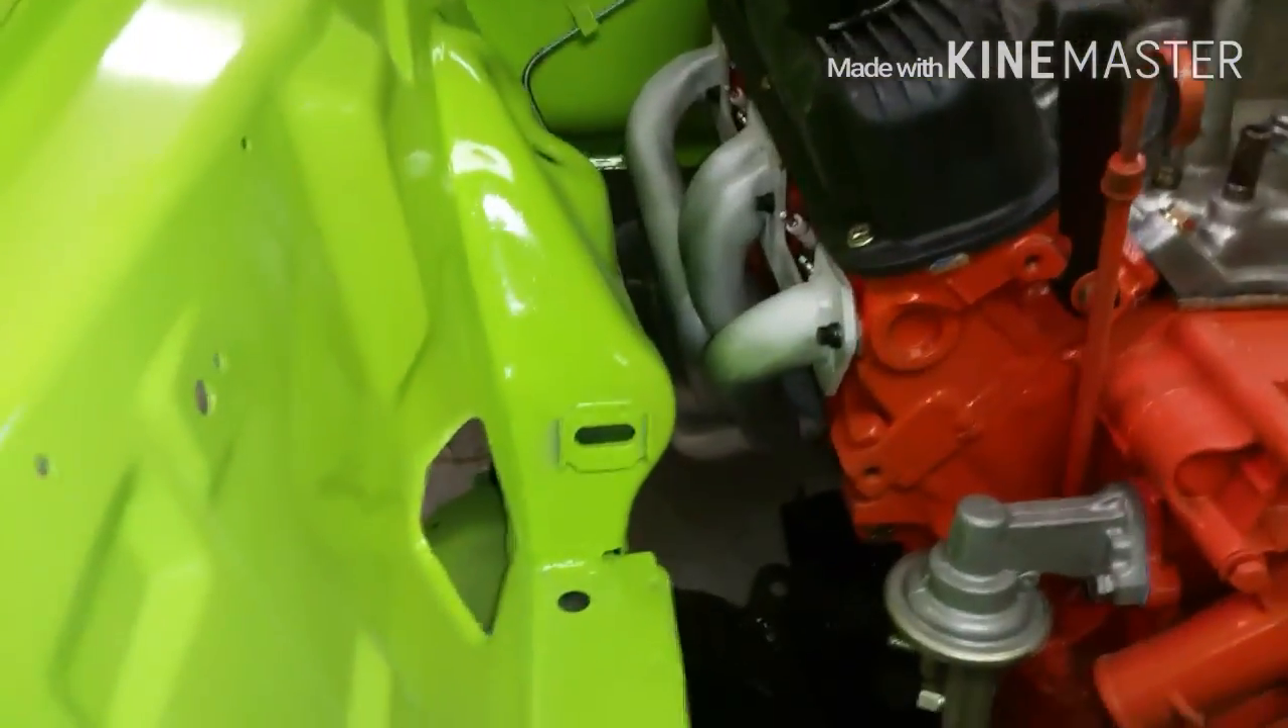I got the headers on. Tightened down.